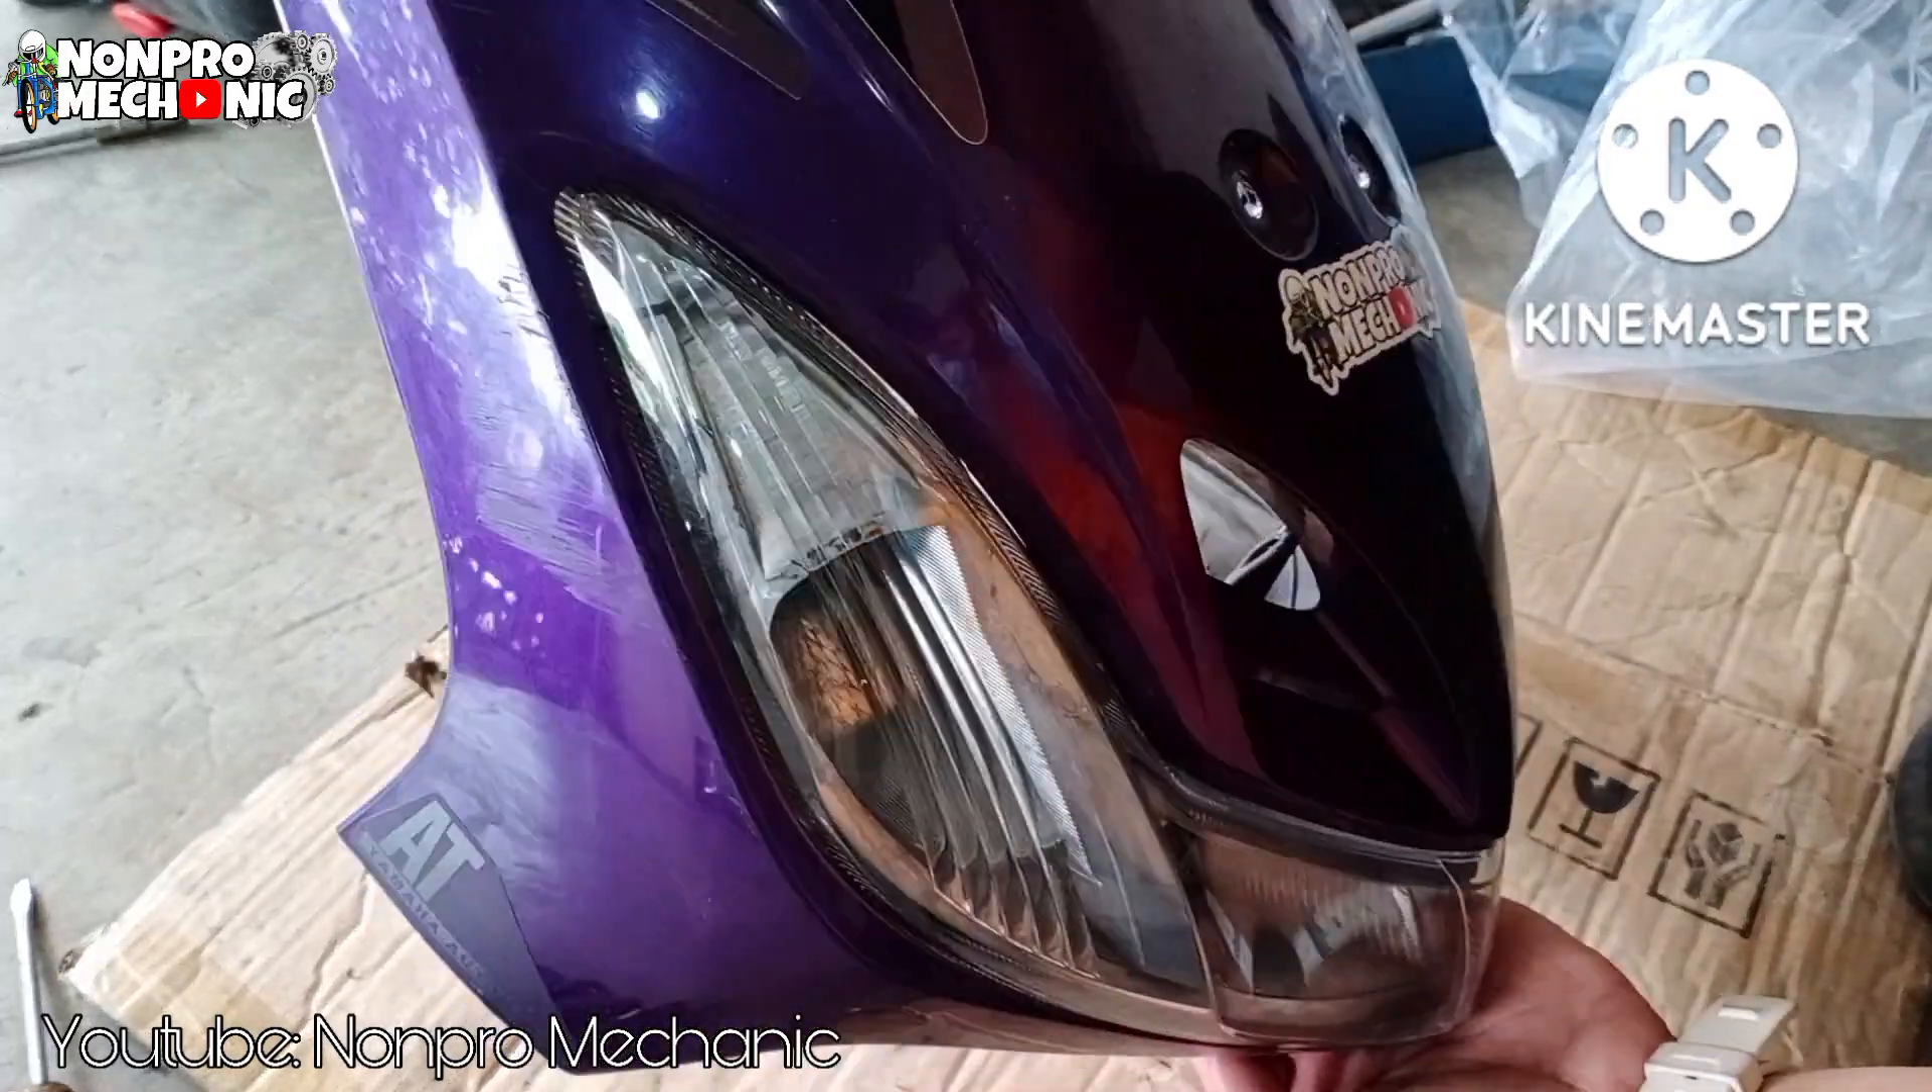Nakasalpak na po natin yung lens. Ang ganda na oh.